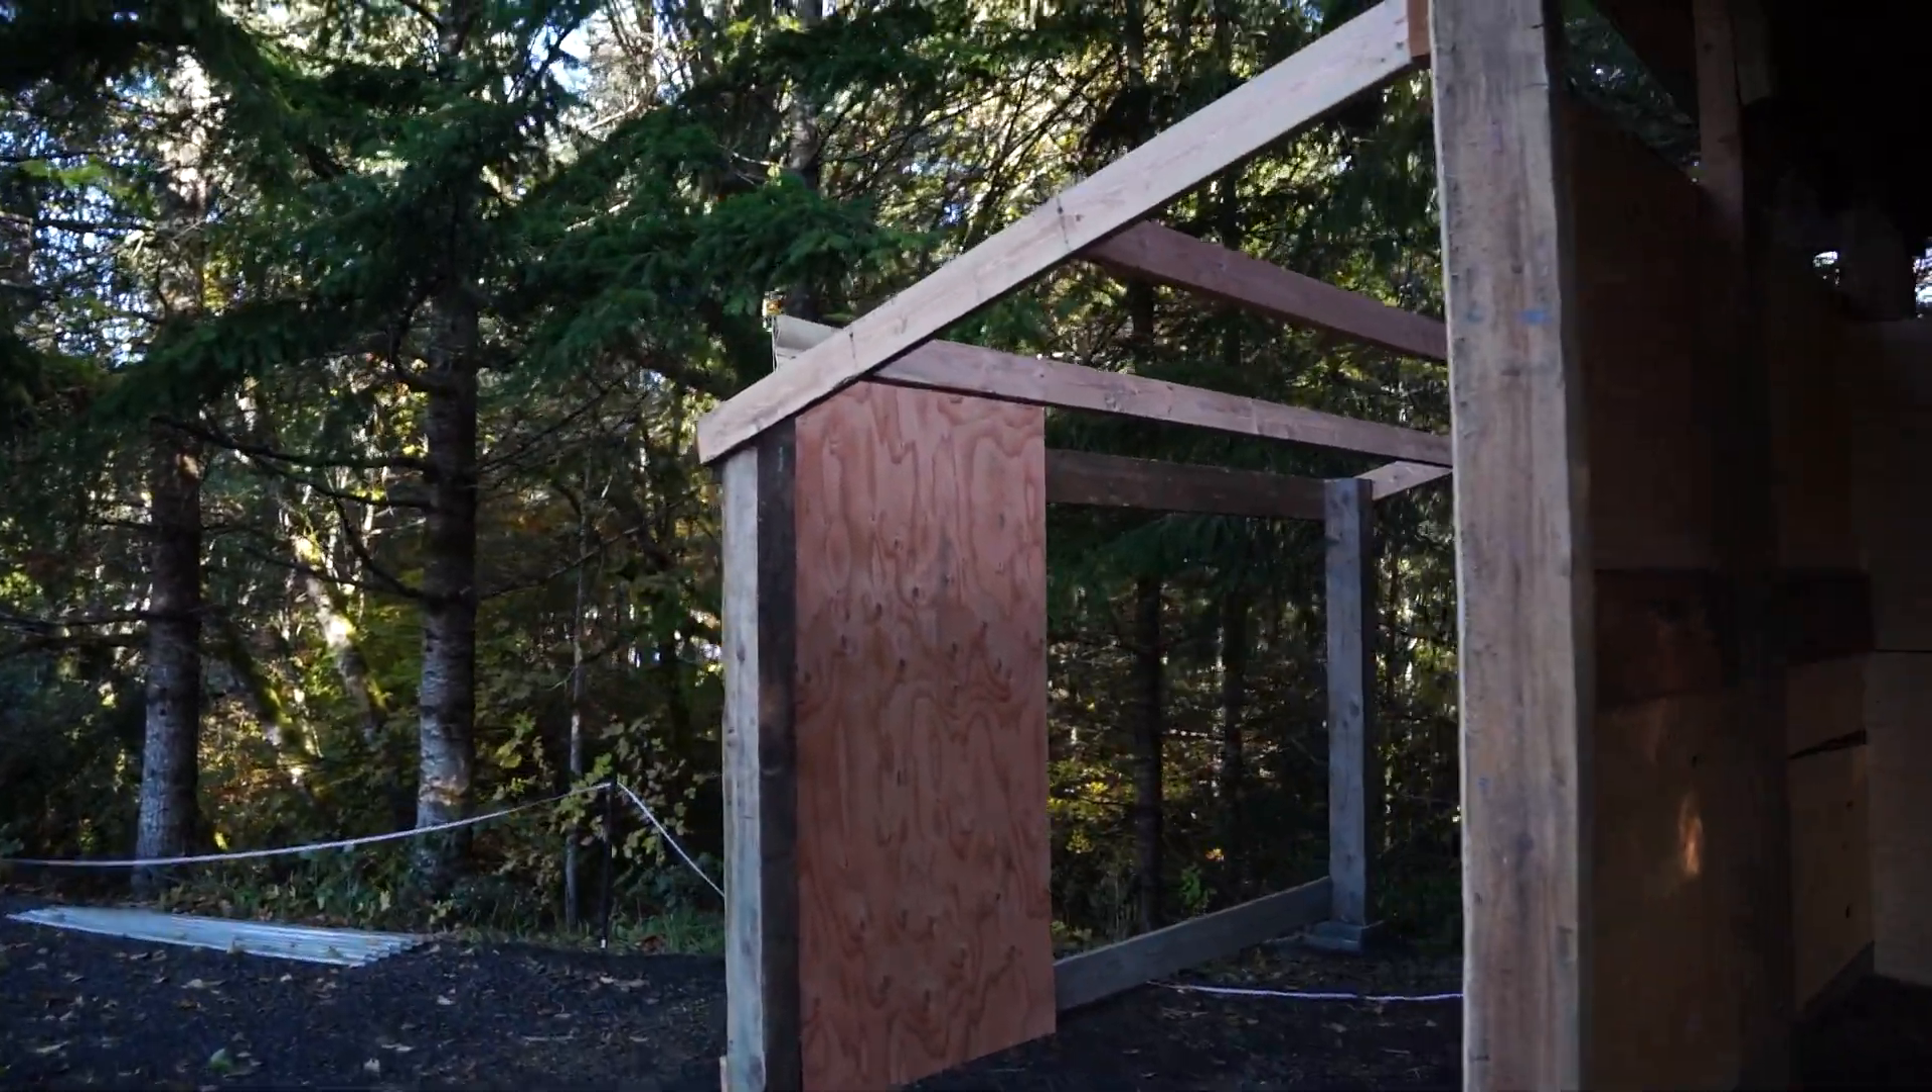We added this little lean -to section, which is not complete yet.